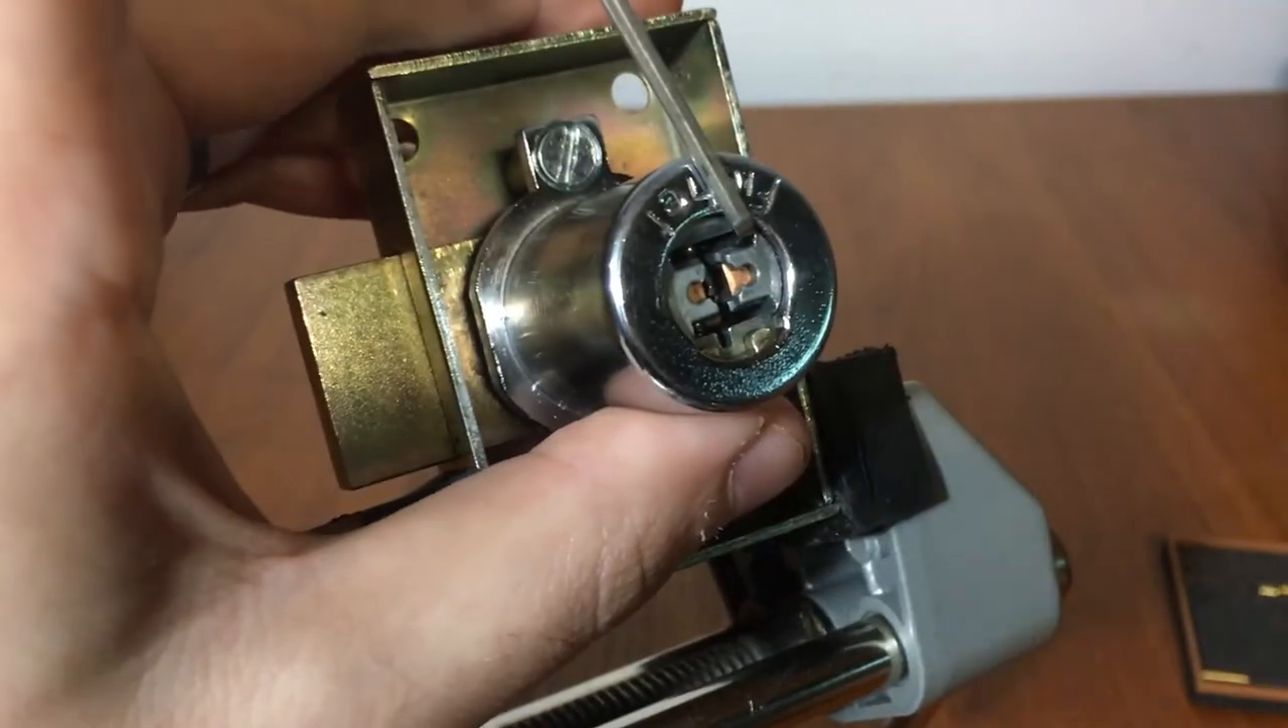All right, I've got the lock put back together now.